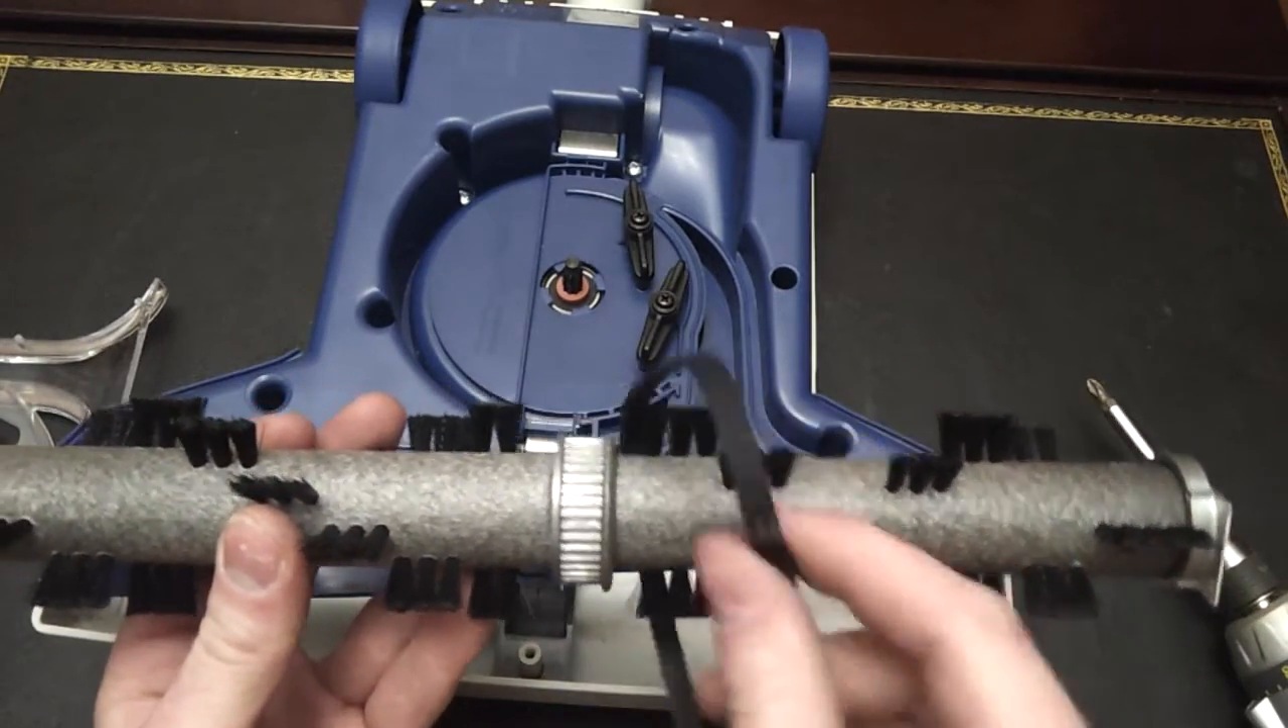Now we have the brush roll assembly out along with the belt.